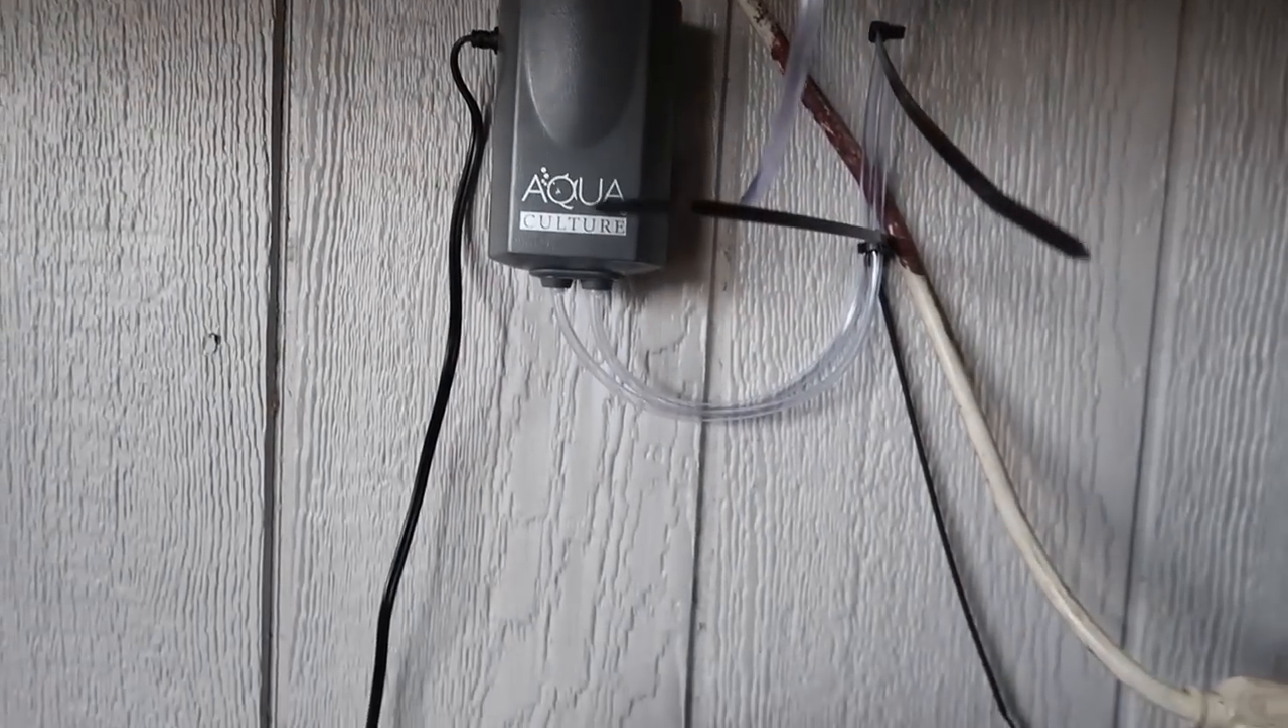There's the bubbler mounted on the wall and I got the lines all ran nice and clean zip tied everything.